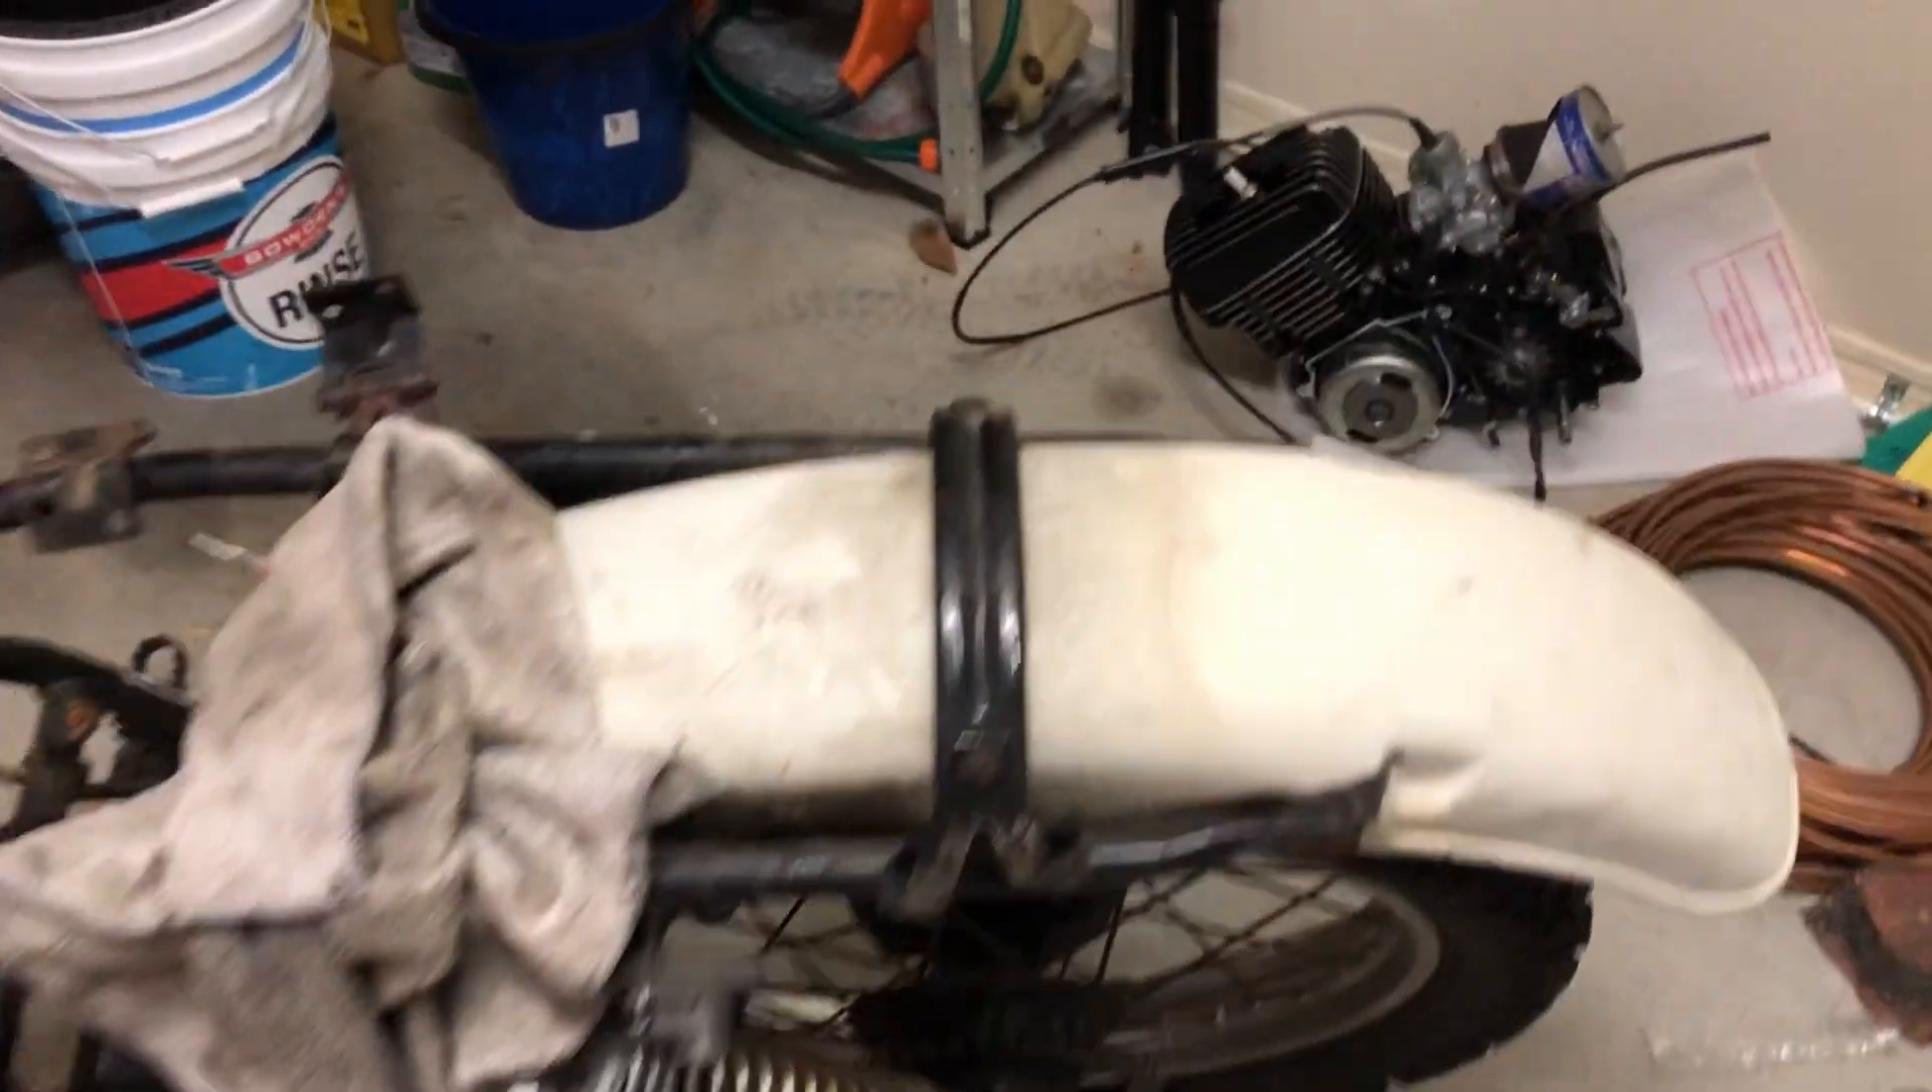We have the bike basically stripped down to a frame almost, so there's probably another half hour maybe to get it down to a bare frame.